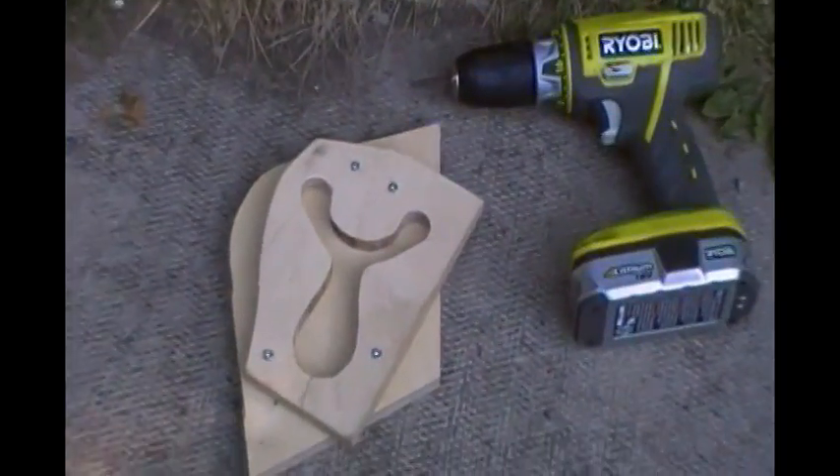So here I've assembled my mold with four screws.